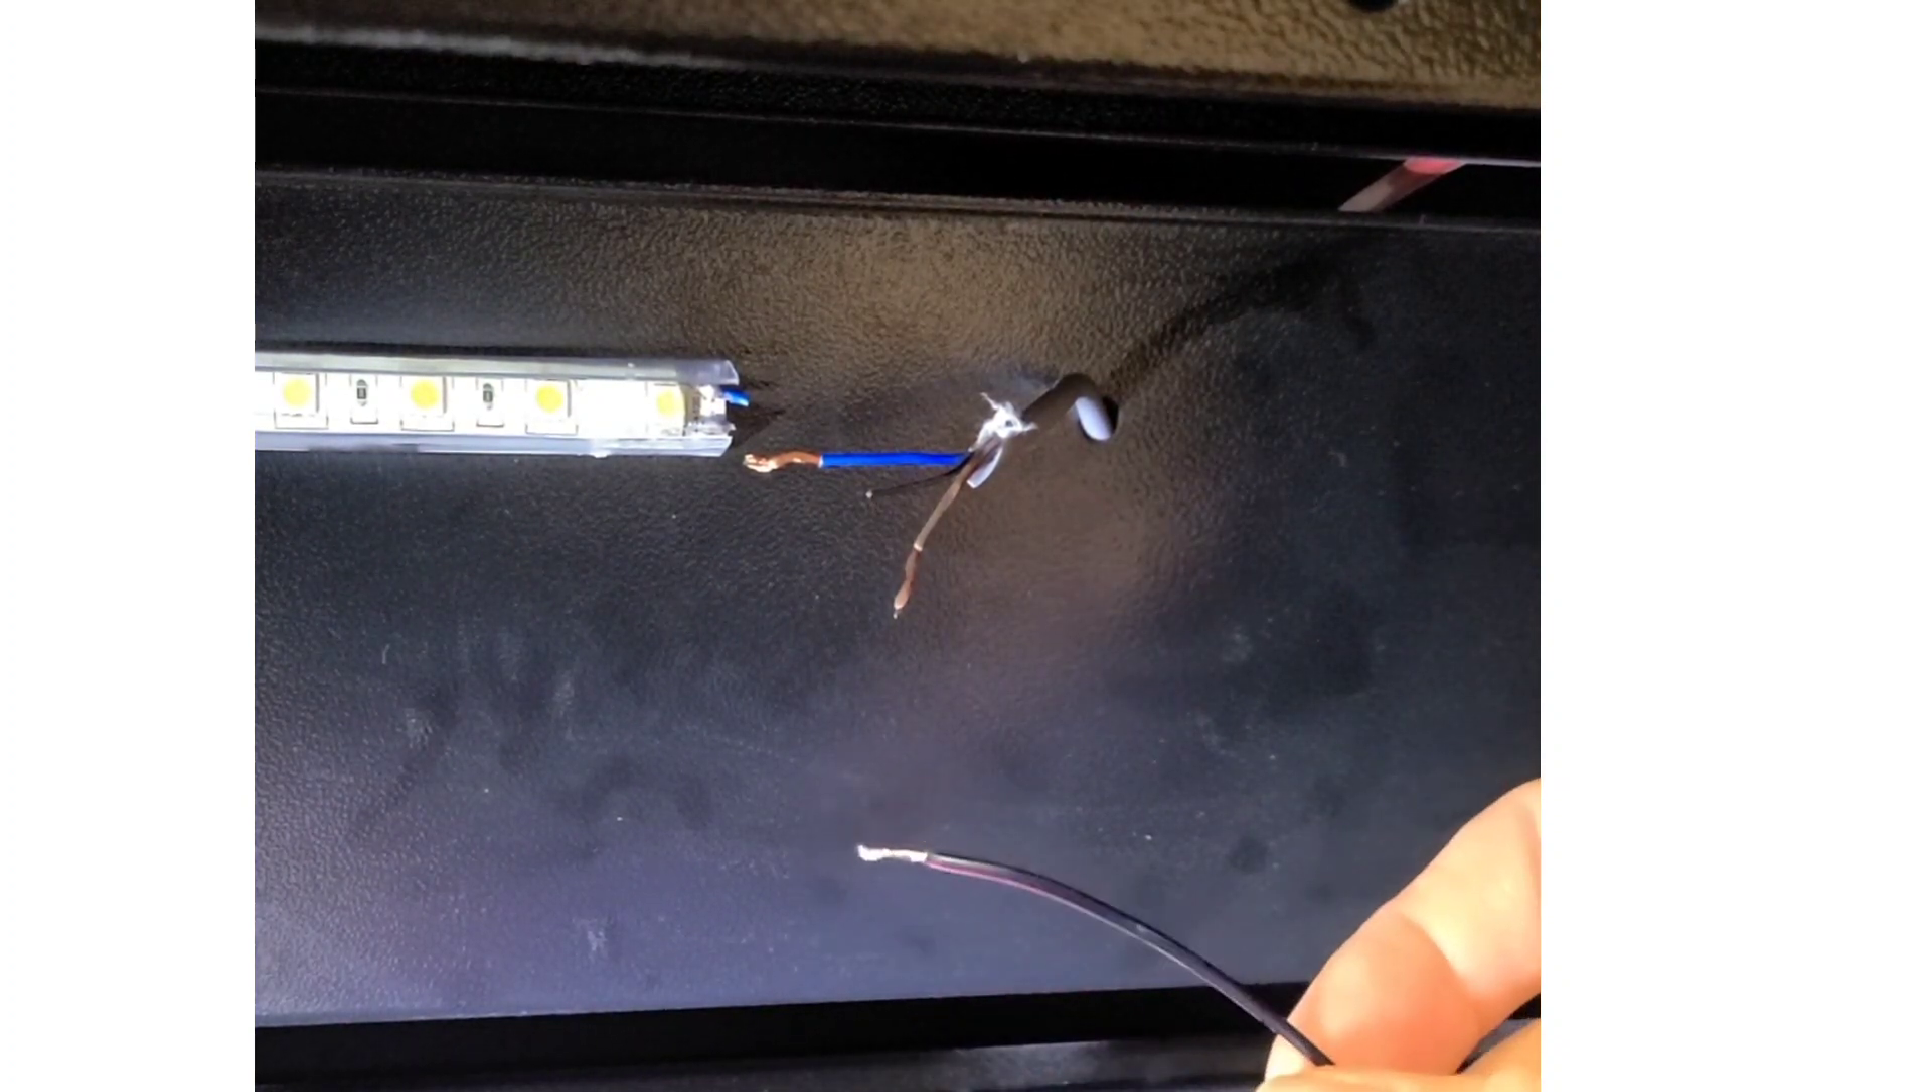So now that we have the wires to the original LEDs cut, all we have to do is attach our new LED wires to the pre-existing ones.